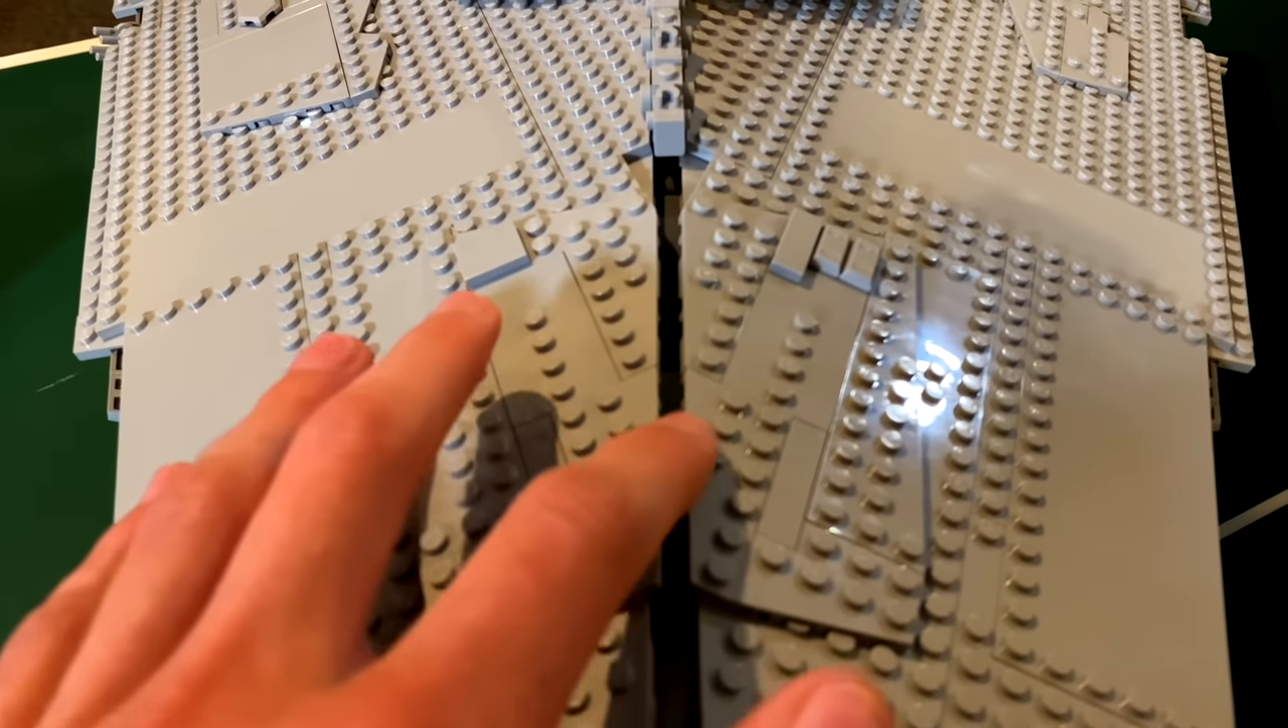There is a pretty significant gap going down the entire center of the star destroyer.